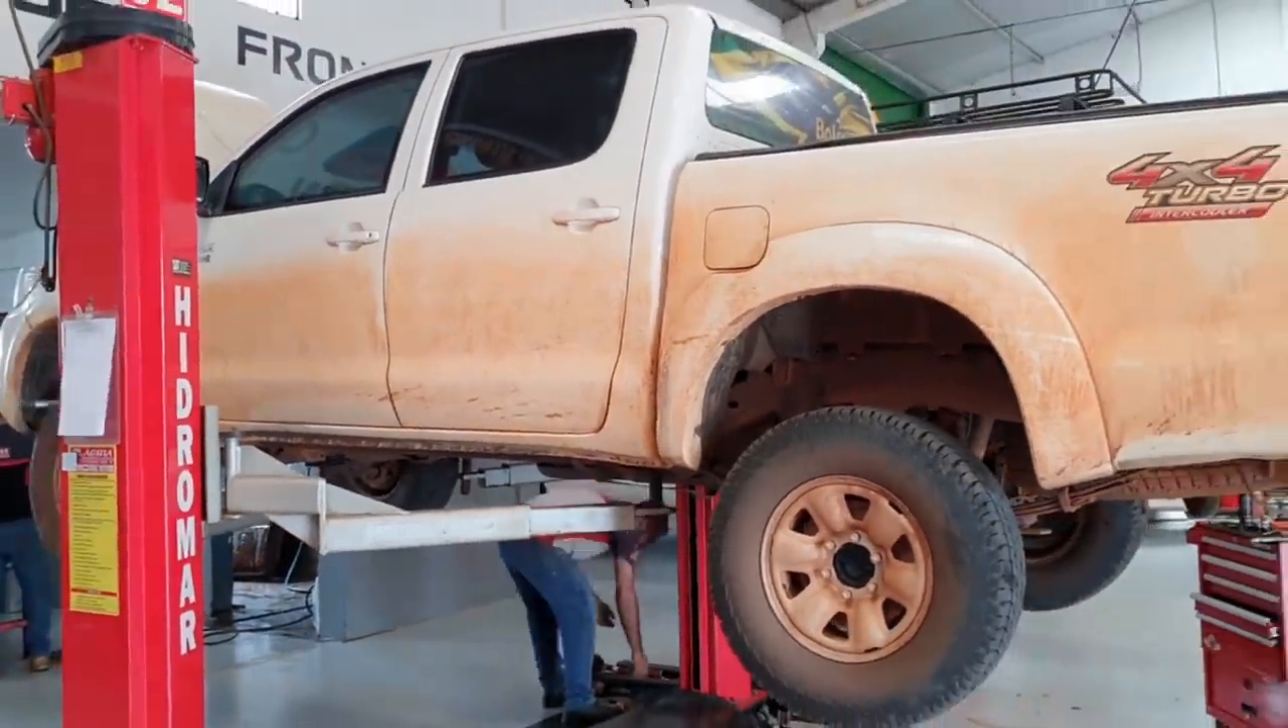Olha aí Os pneus no lugar Certinho.